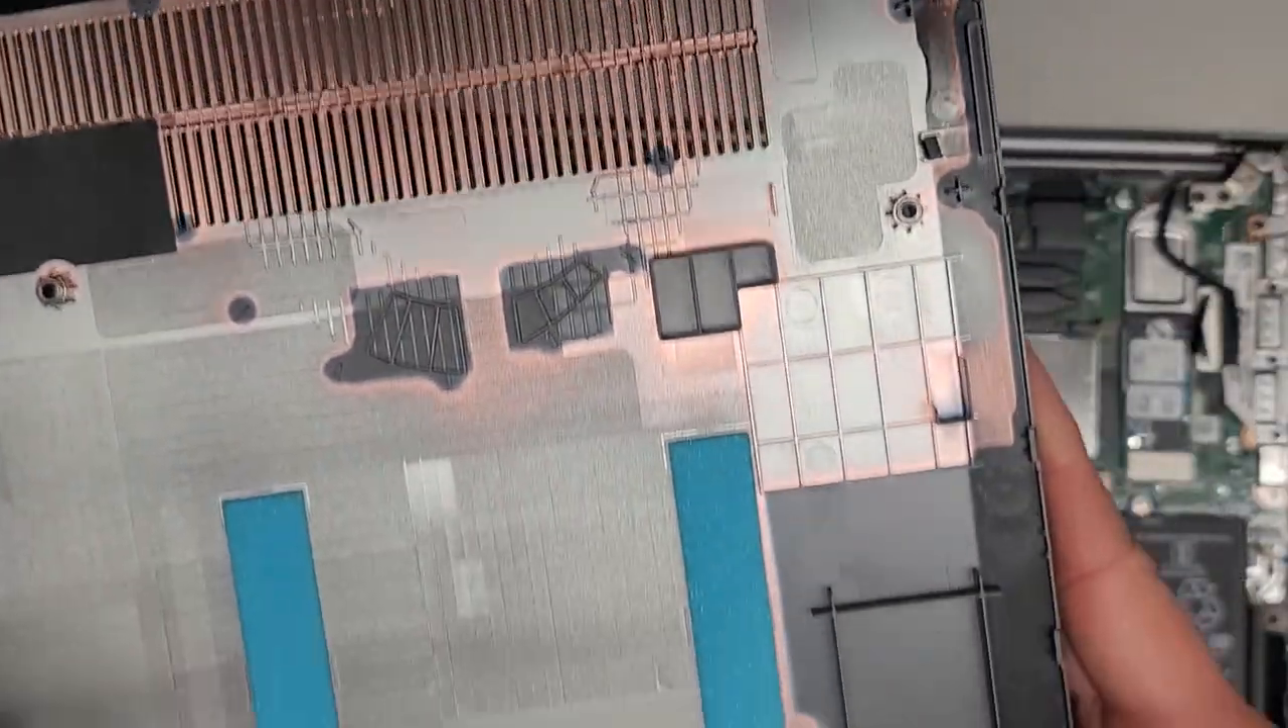We've got the entire bottom cover off.